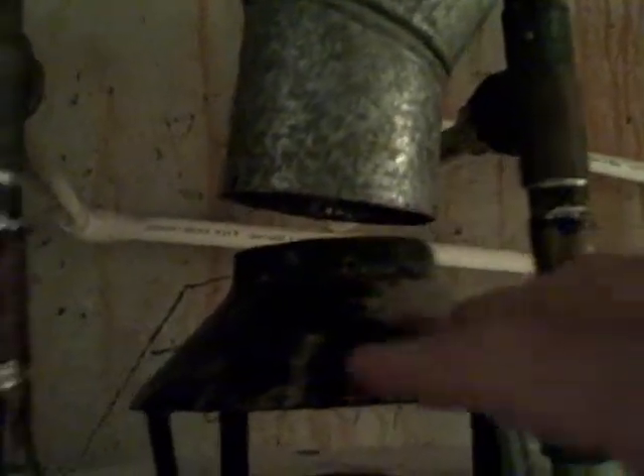Here's the top portion of the water heater where the combustion gas is coming out and what happens is the flue is not connected to the water heater.